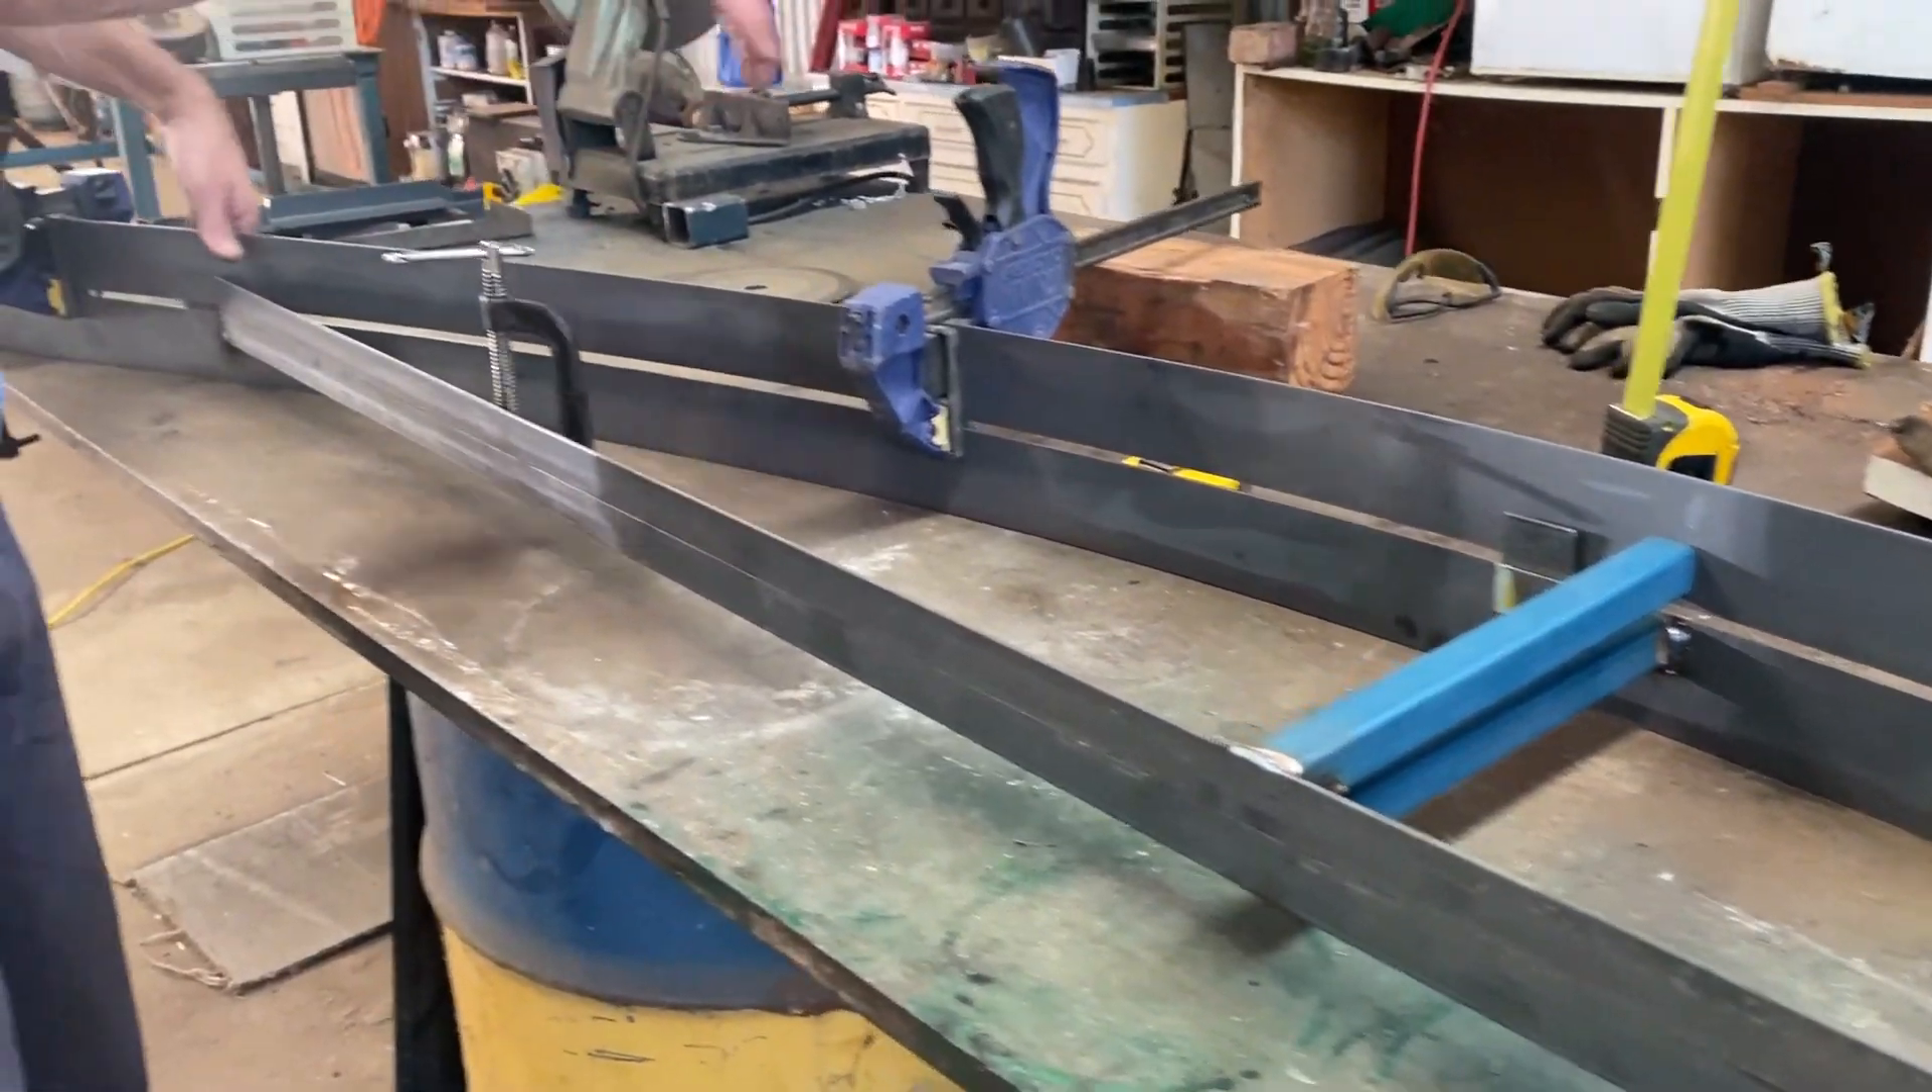I first welded a T piece effectively and then I've used clamps to hold the strap steel together across the top so that effectively I'm using one as a pattern to manufacture the other so I can repeat the process.